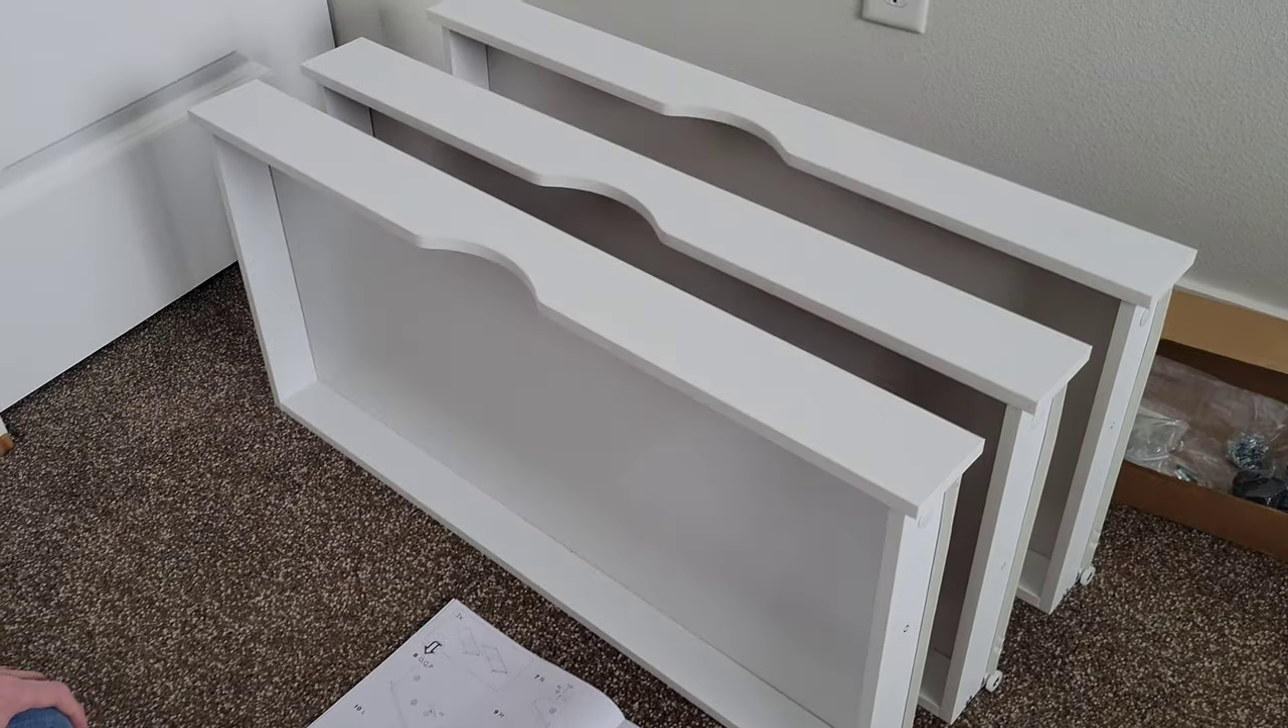These three drawers are done here.